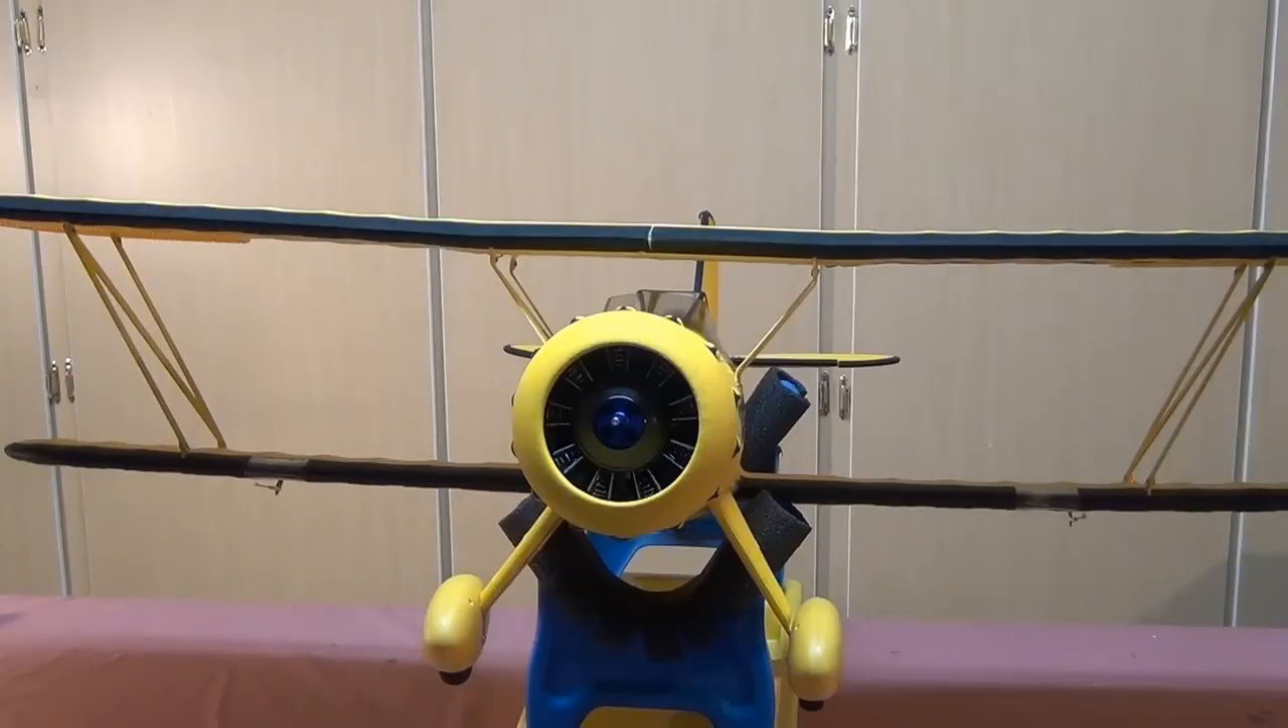We've got the bottom wing on.